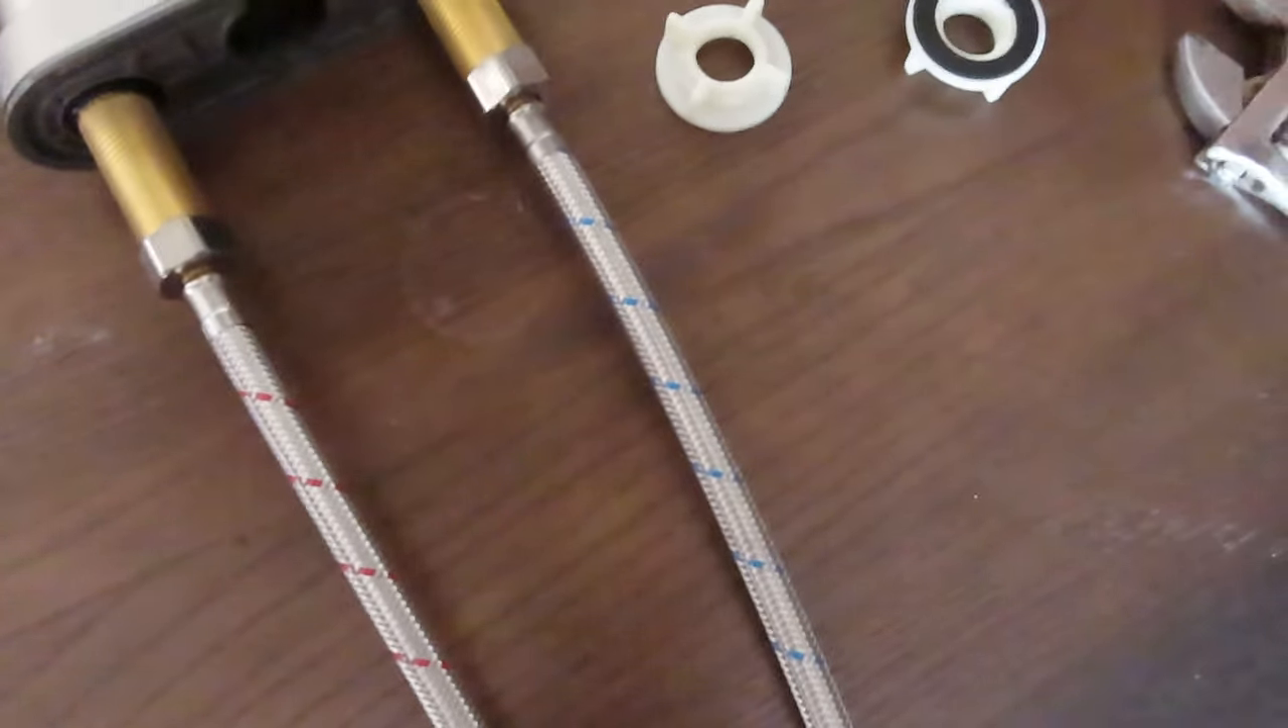So what I've done is I've gone ahead and installed the line on the faucet before I drop it in the sink.